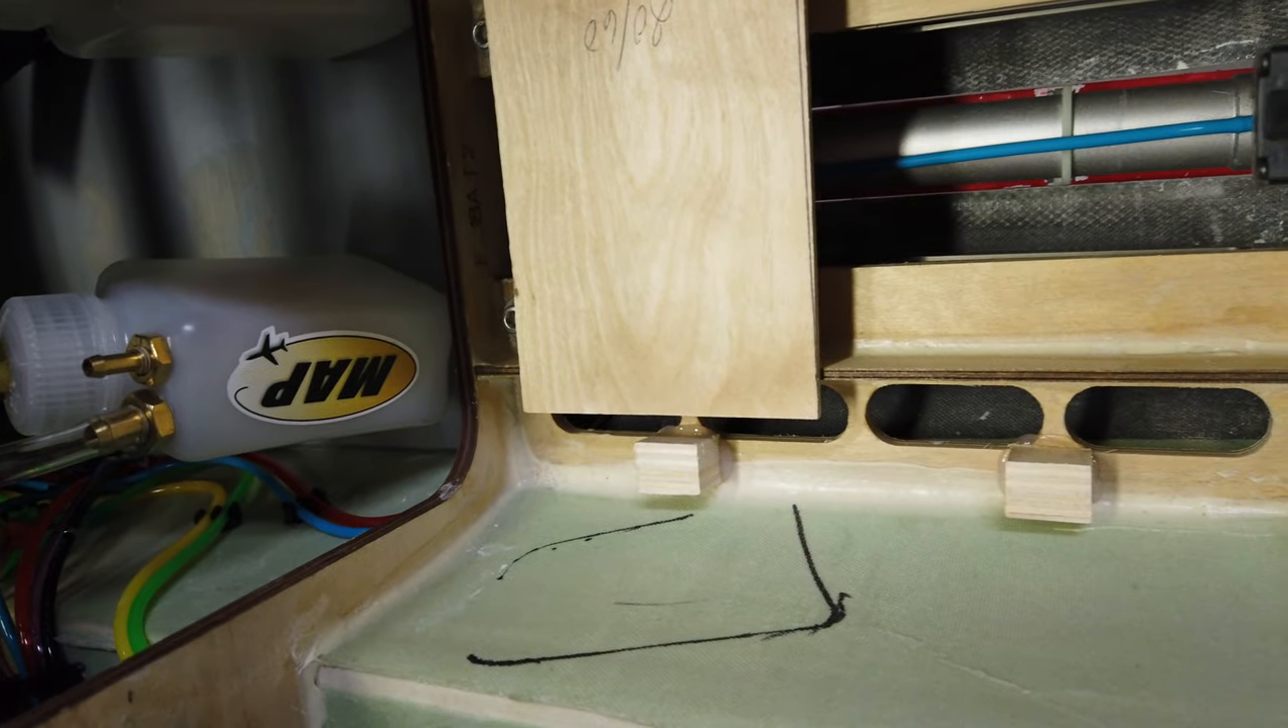And I just glued in my two, uh, fastening brackets or four fastening points there.